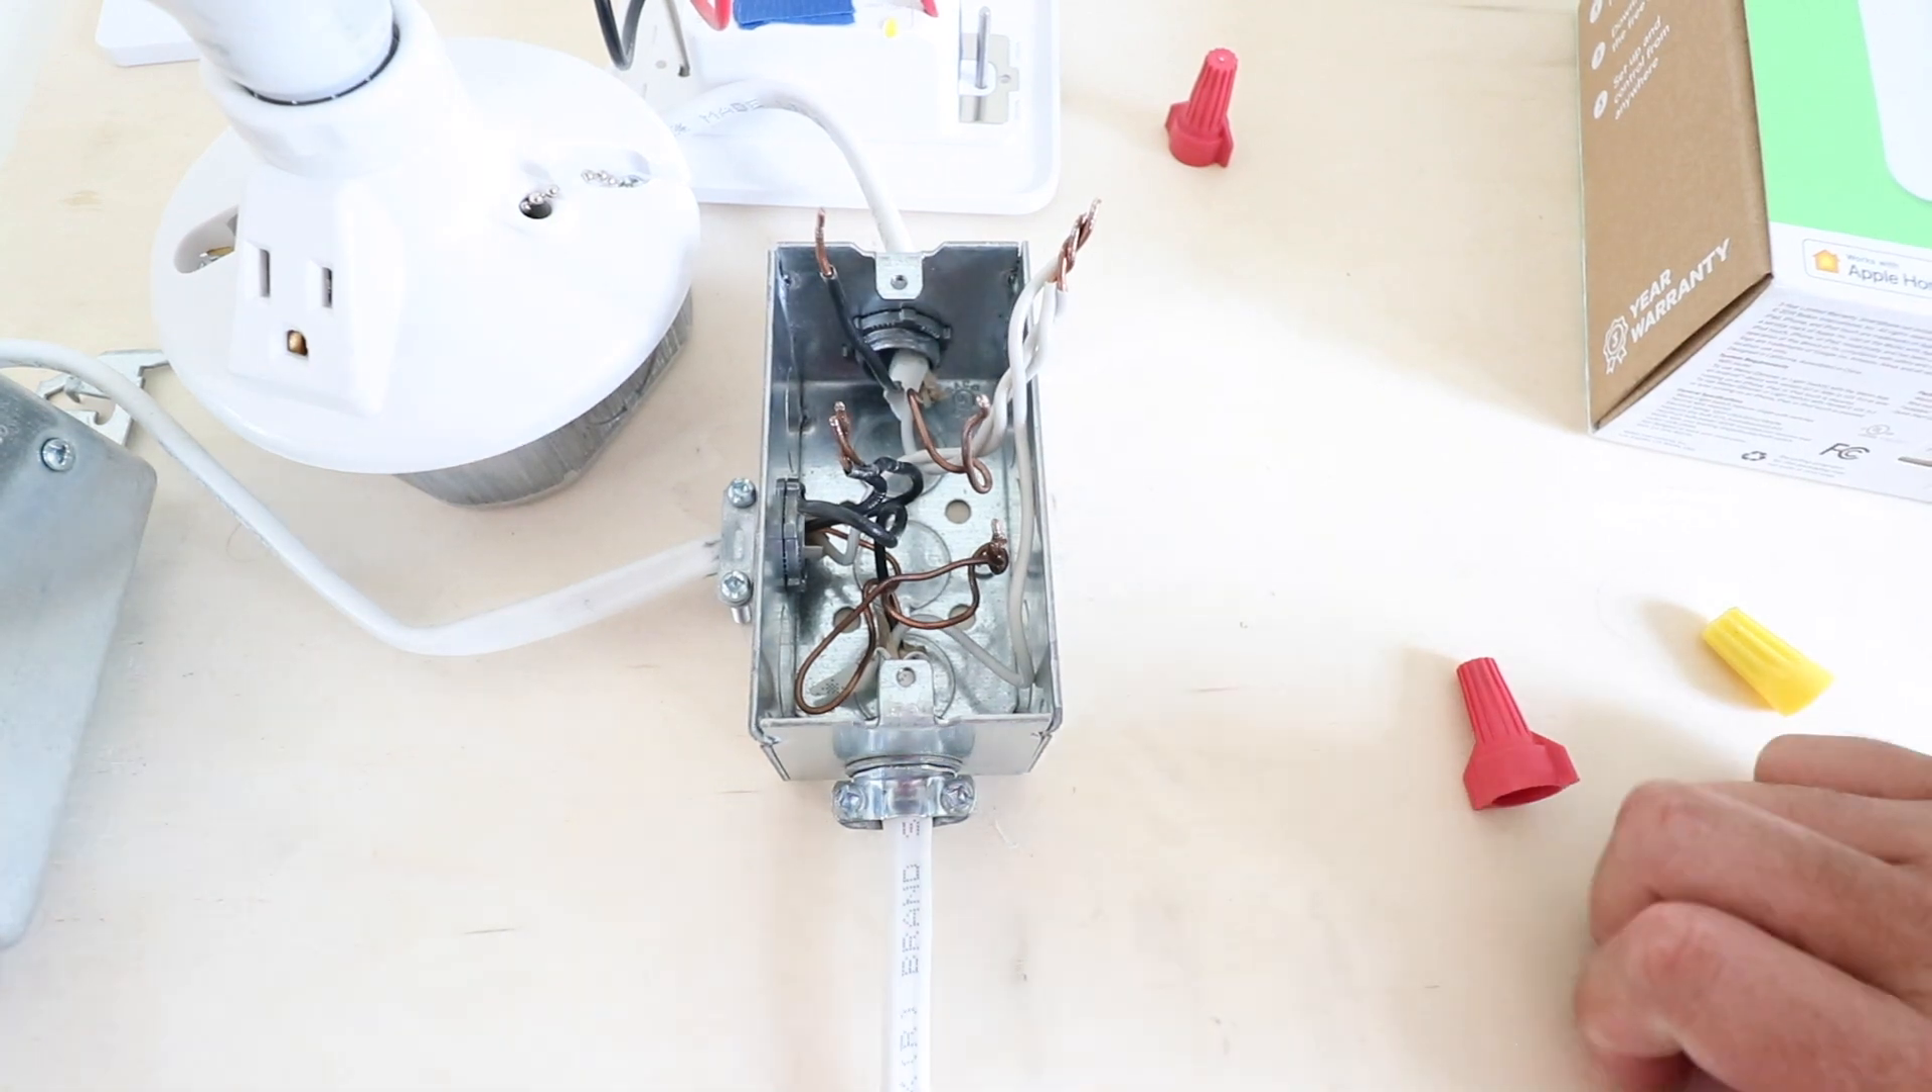We've got the old switch removed and now we have our wires exposed.